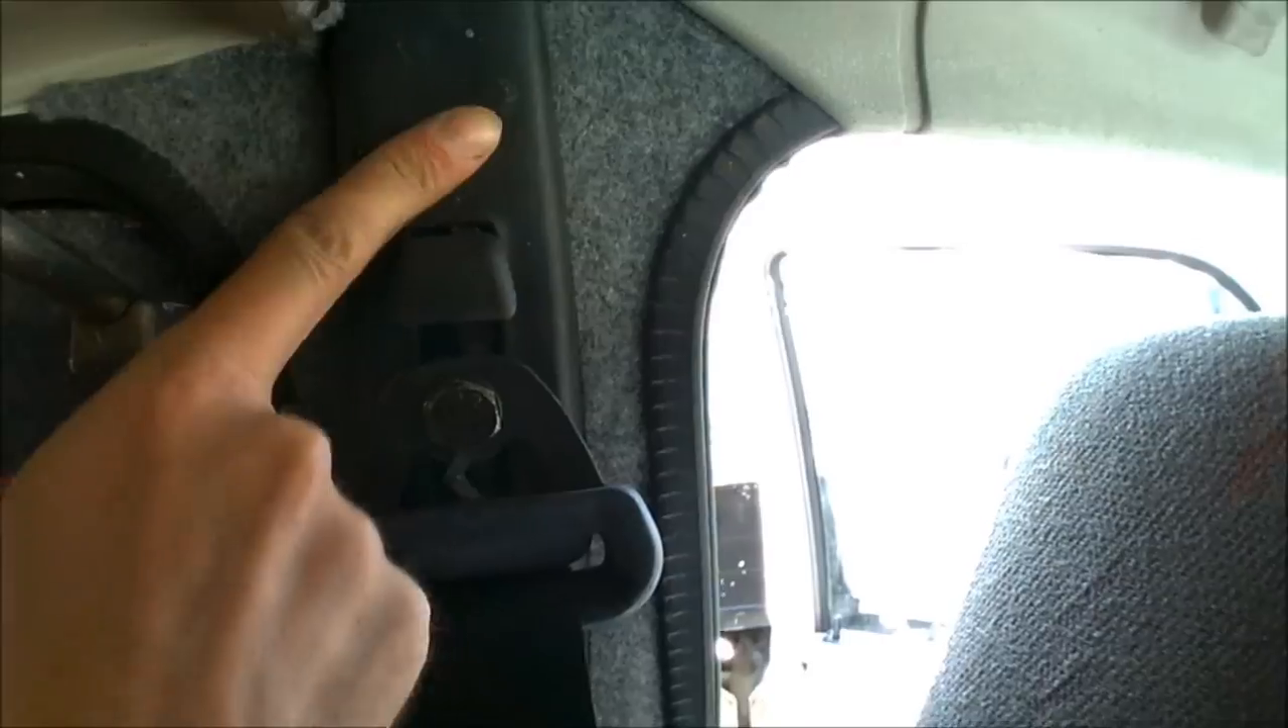There we go, that's all the pillar, completely carpeted with all of the seatbelt stuff back on. It's just a little bit of overspray that I'll just wipe straight off from the glue, but other than that, I'd say it's a nice and neat finish going all the way down either side.